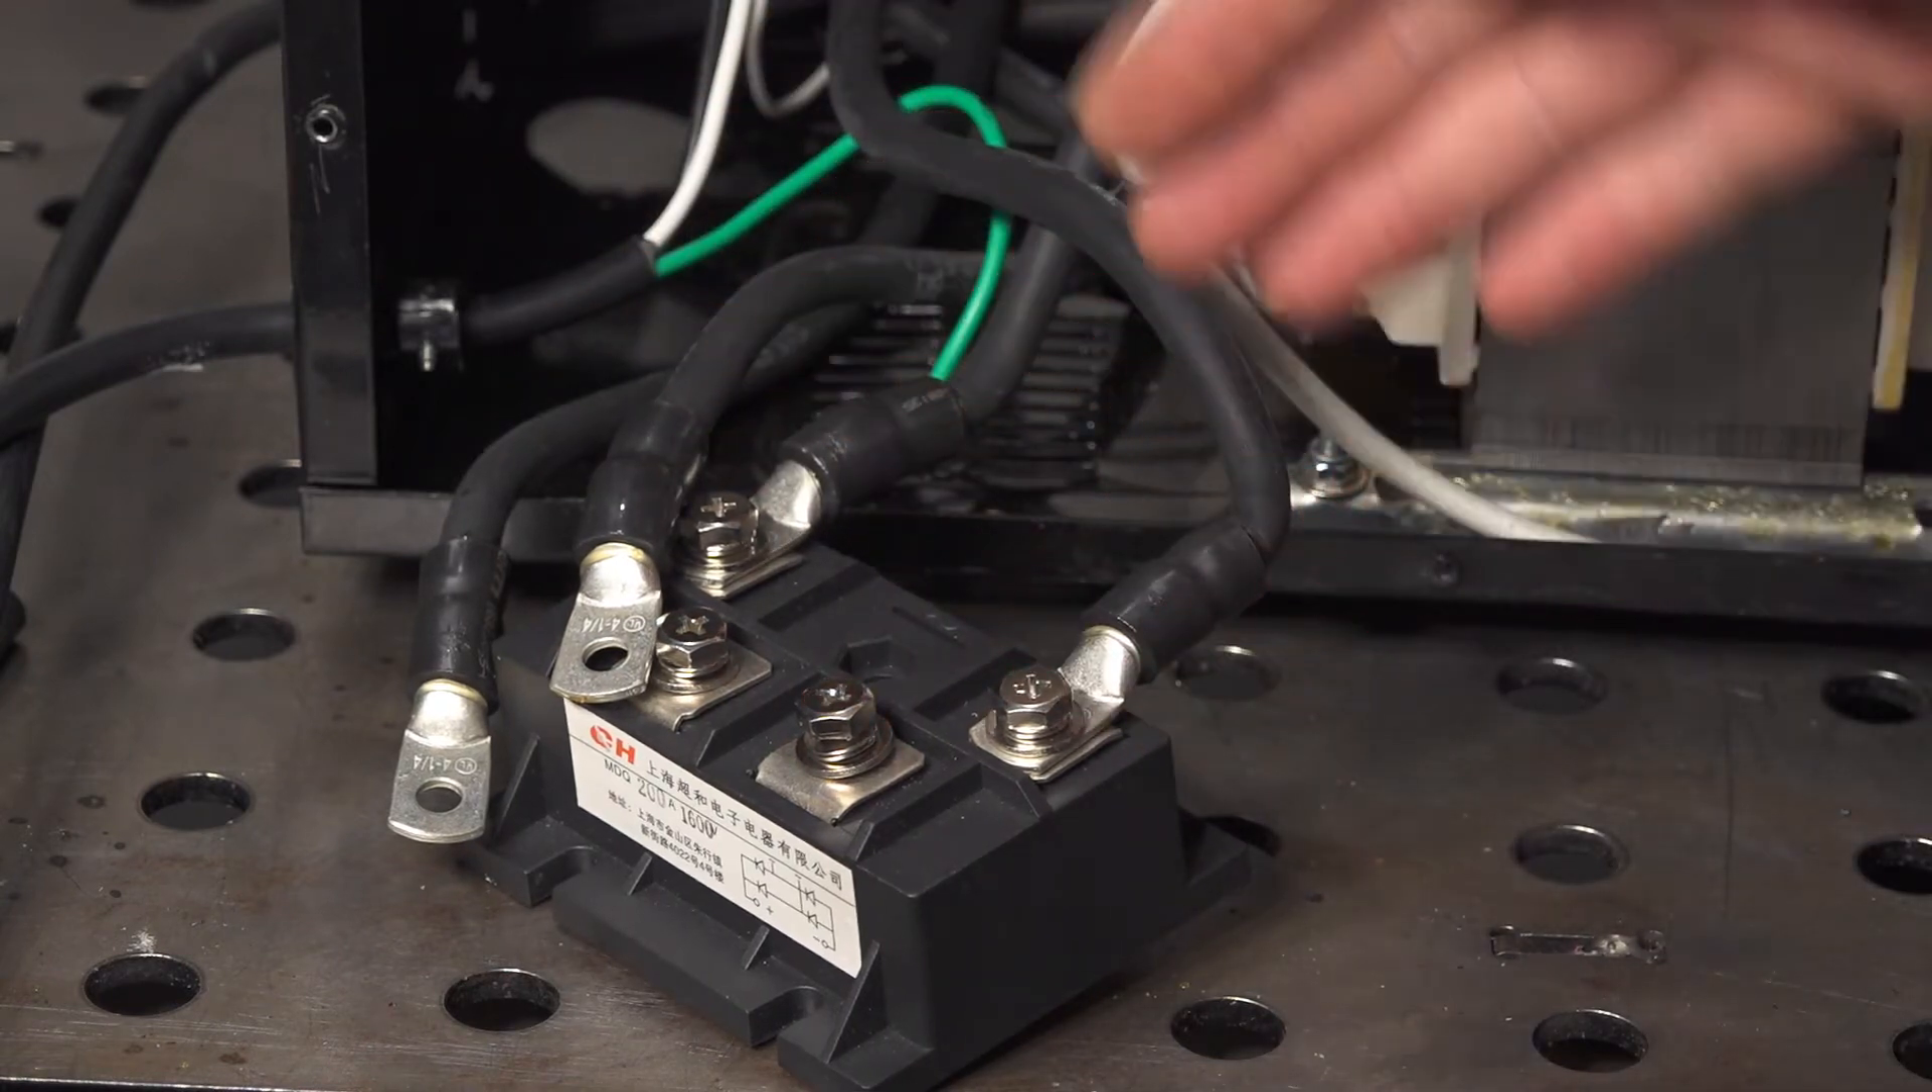And on this side once again I got the wires all soldered and heat shrink tubing onto the terminals and I've only got the AC side landed so far.